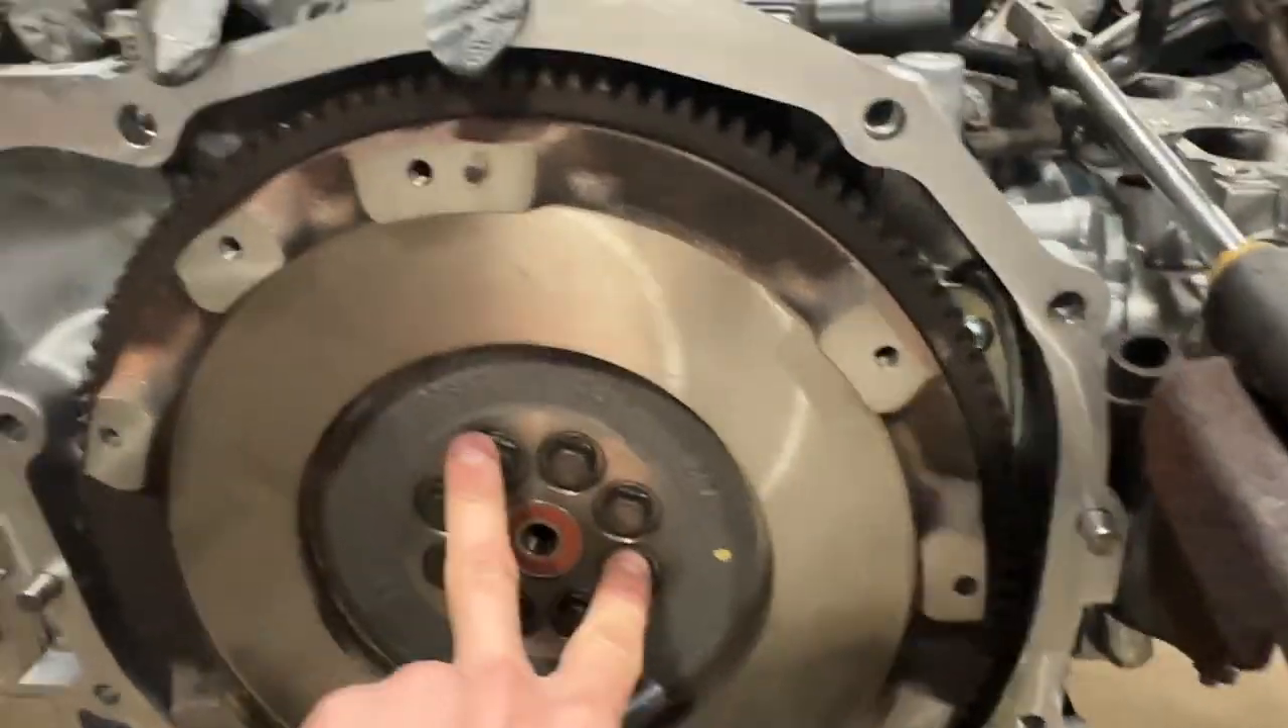As you can see we've got the pilot bearing pushed in there now.